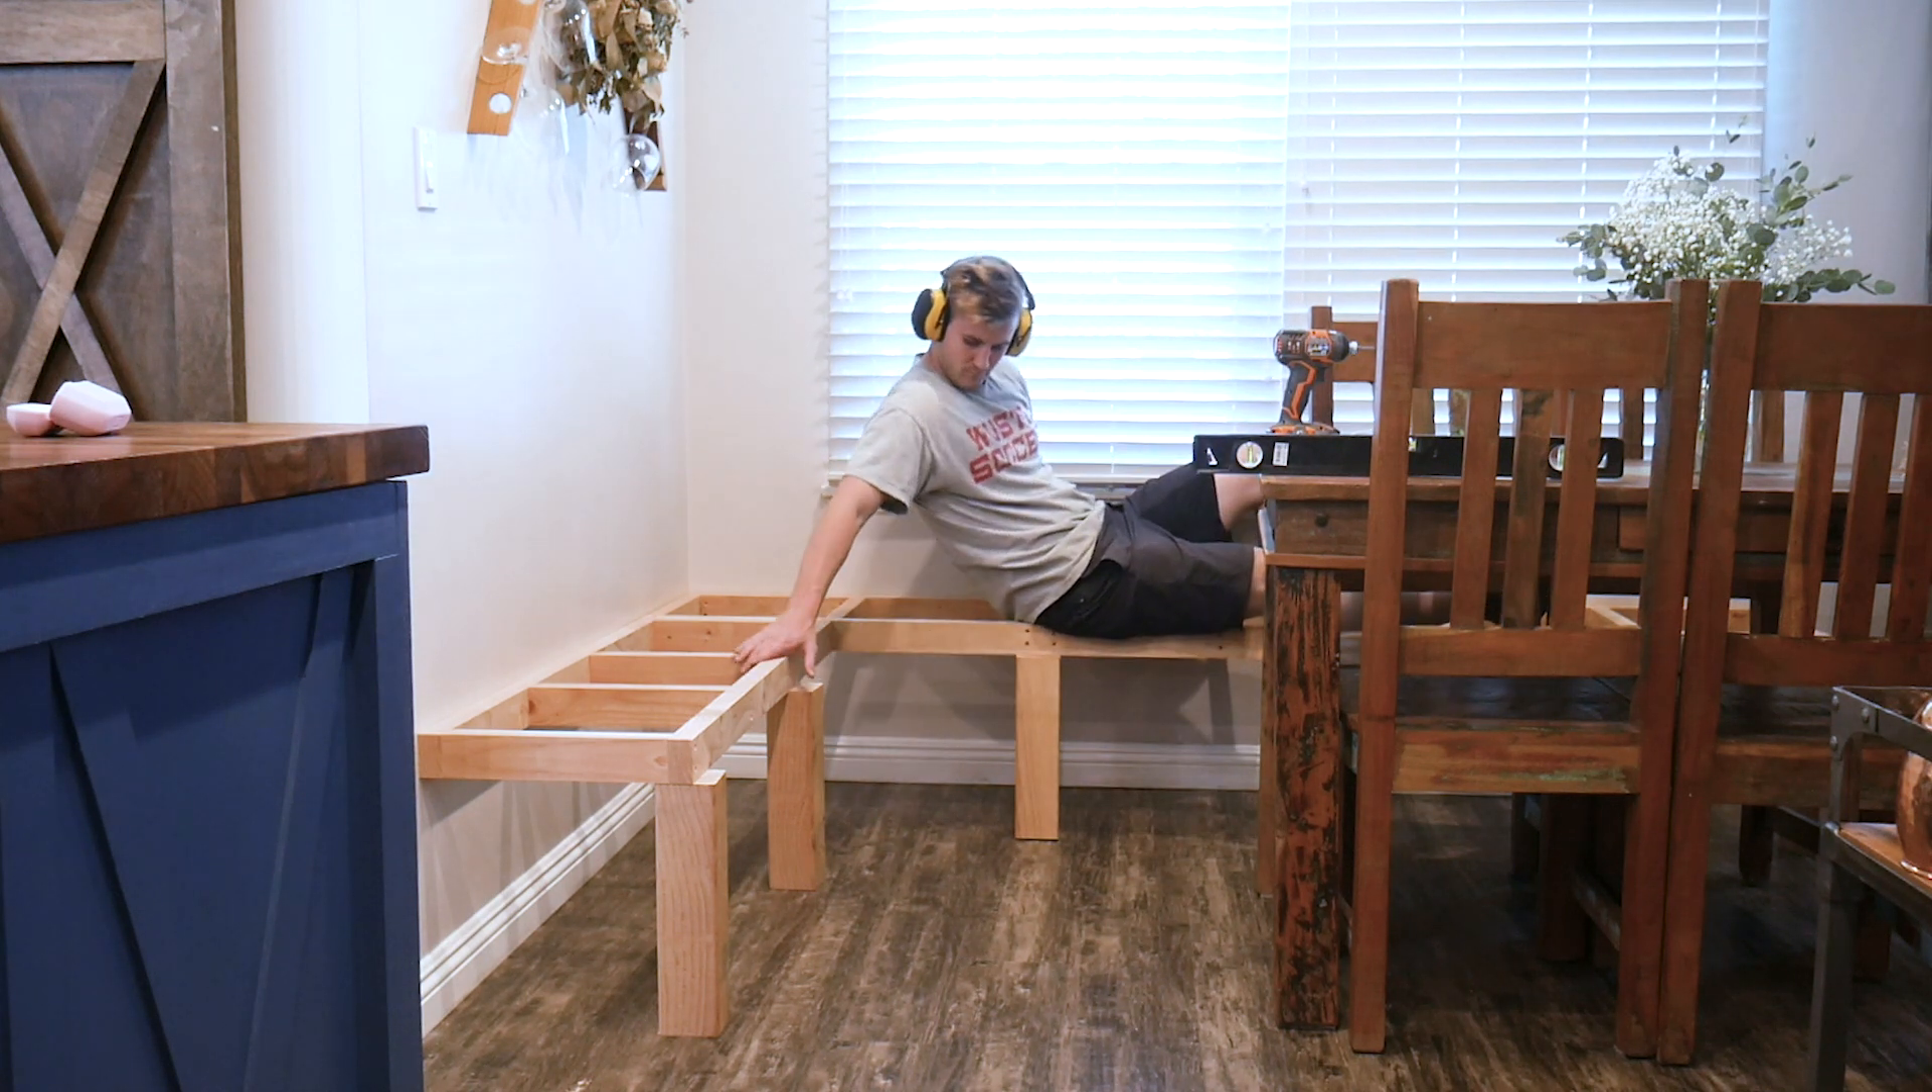Okay so just finished installing the frame of the bench.